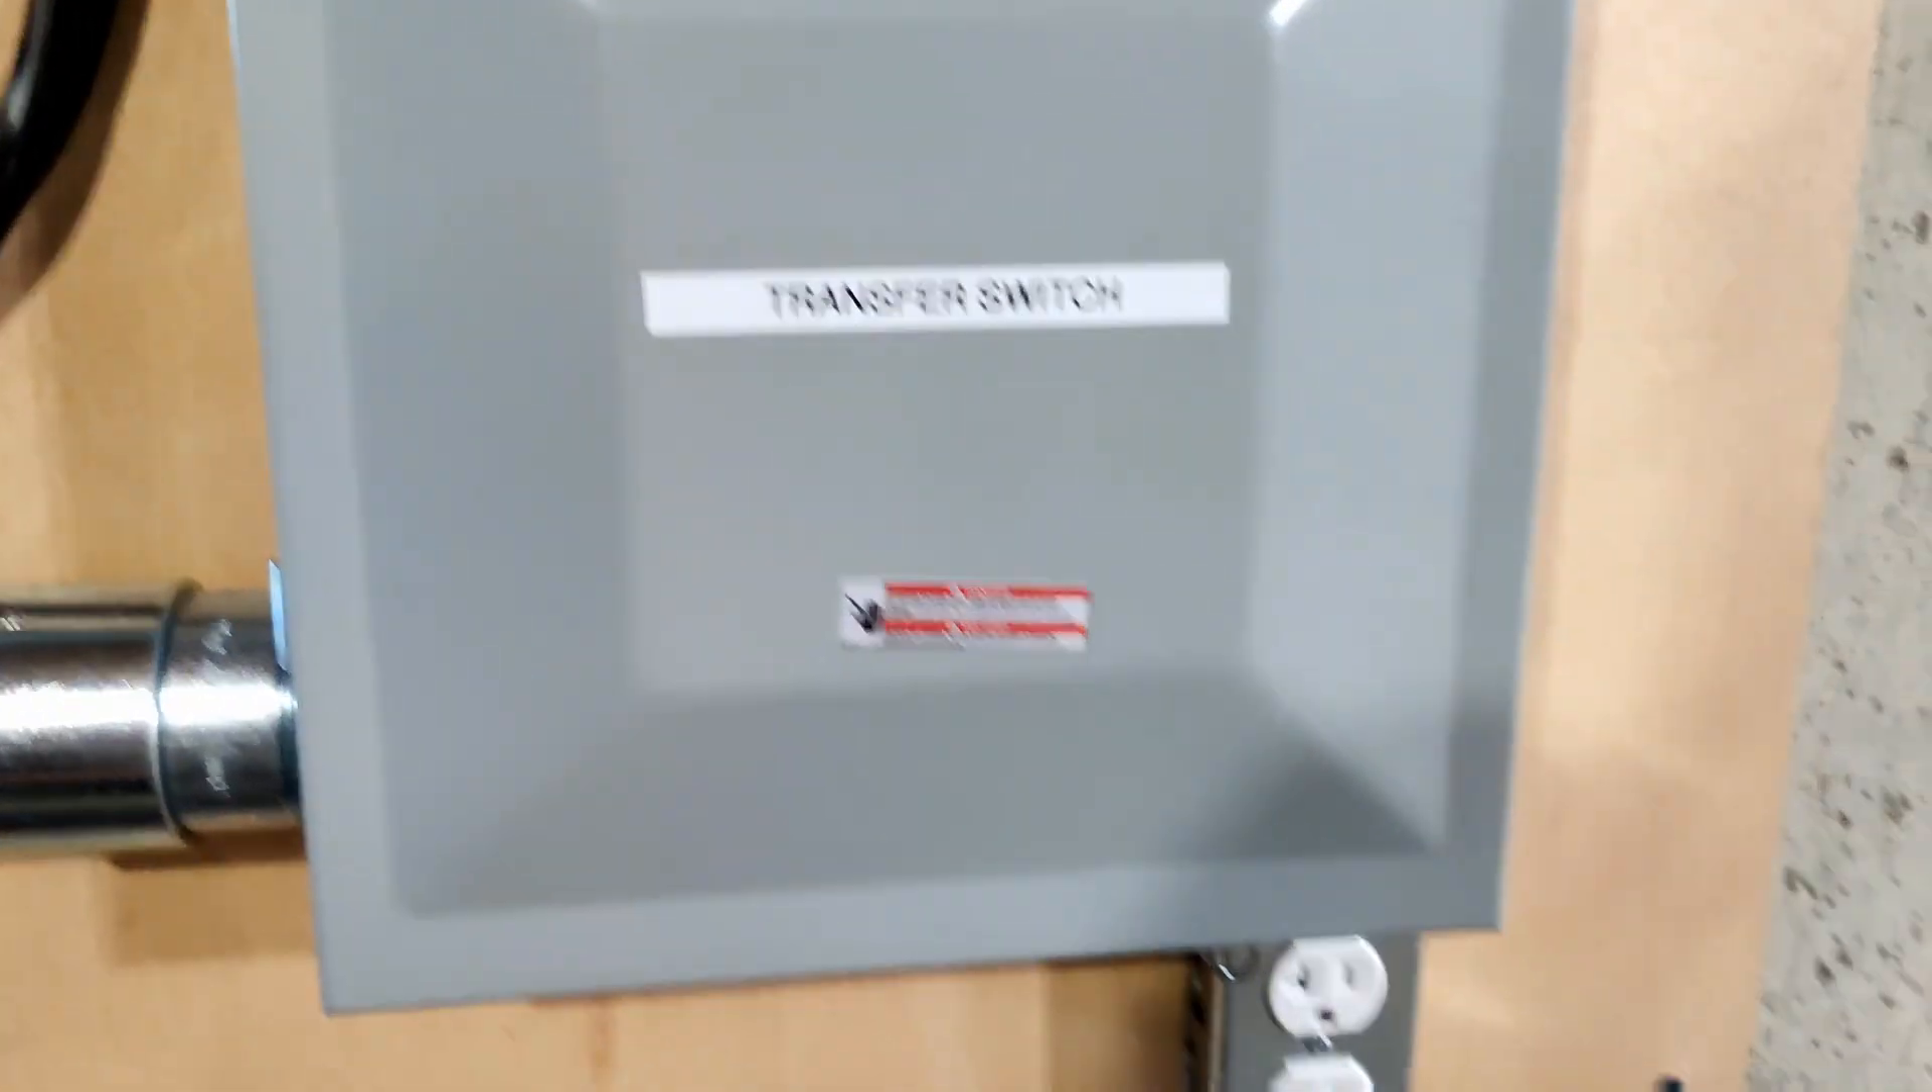The fridge is officially off grid. I put the cover on the transfer switch.